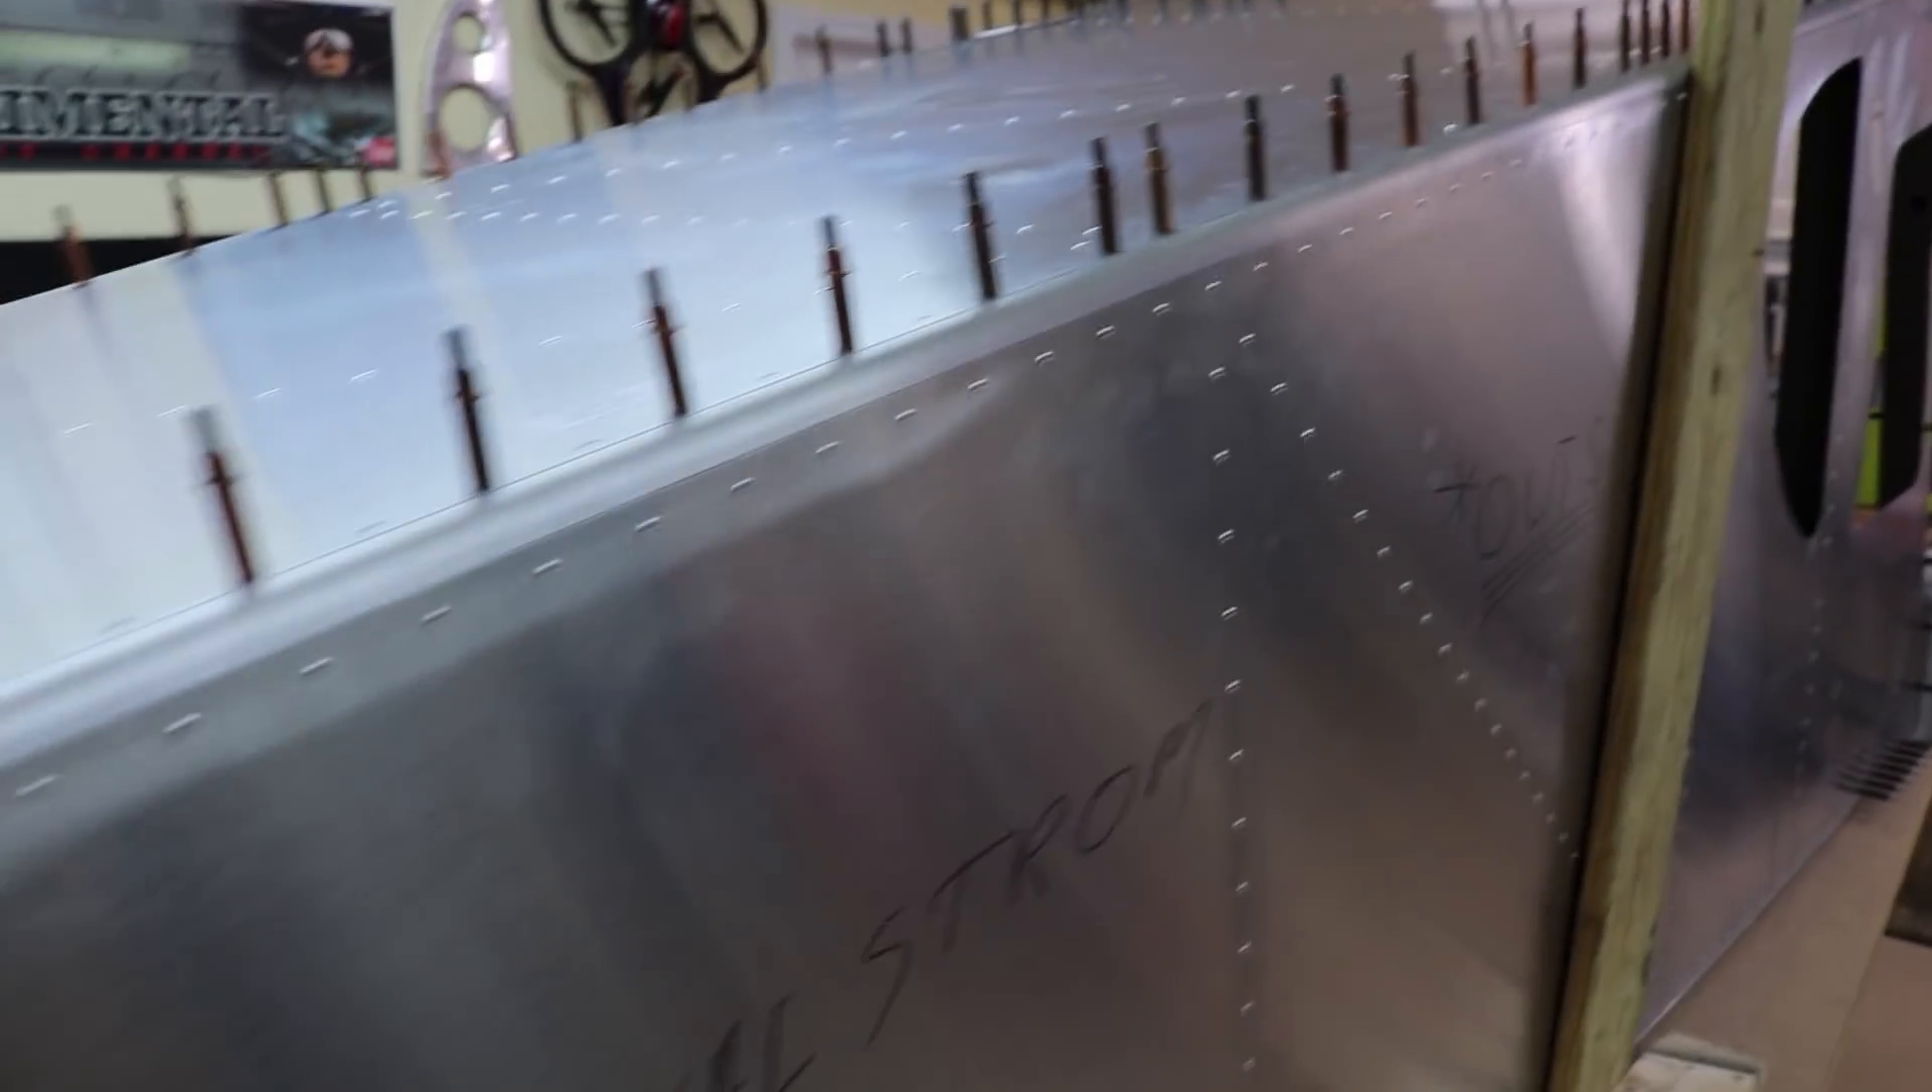Uh, the only thing remaining really is the top, the top skin to be riveted on the edges.